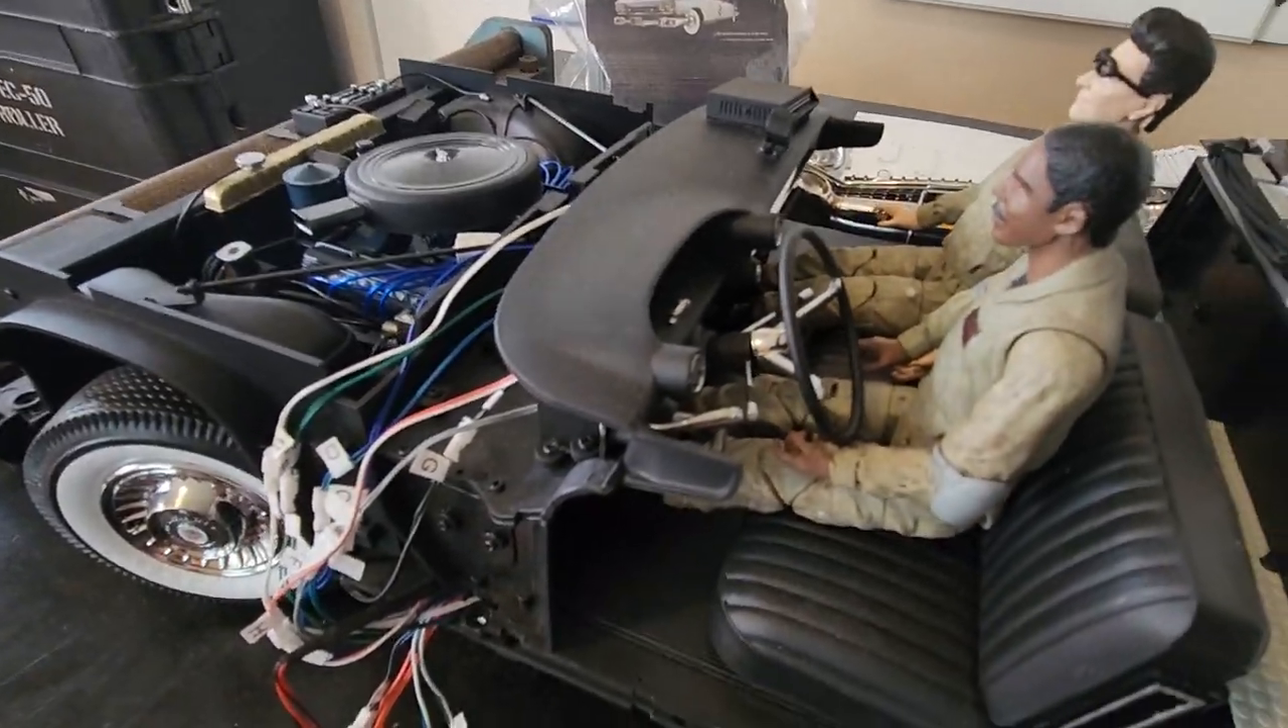These are all my figurines from my Diamond Select and really happy how they fit in there.